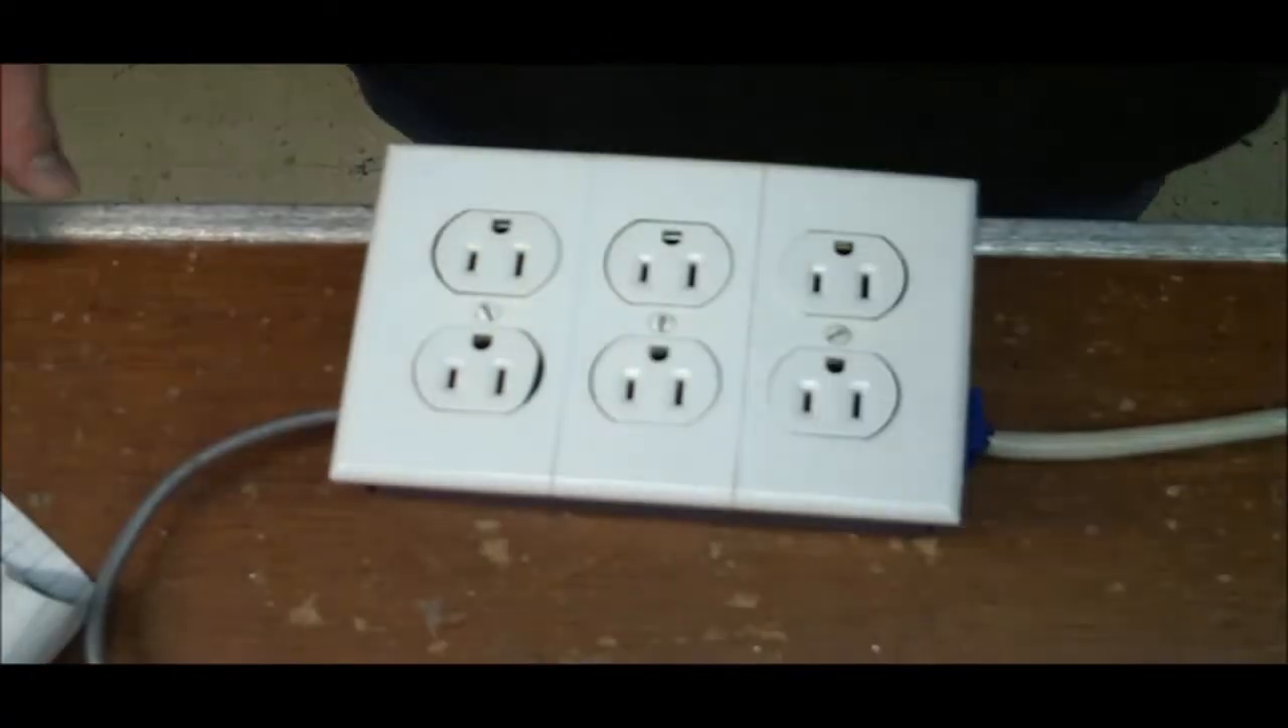Okay so now I got the plate back on doesn't look too bad.